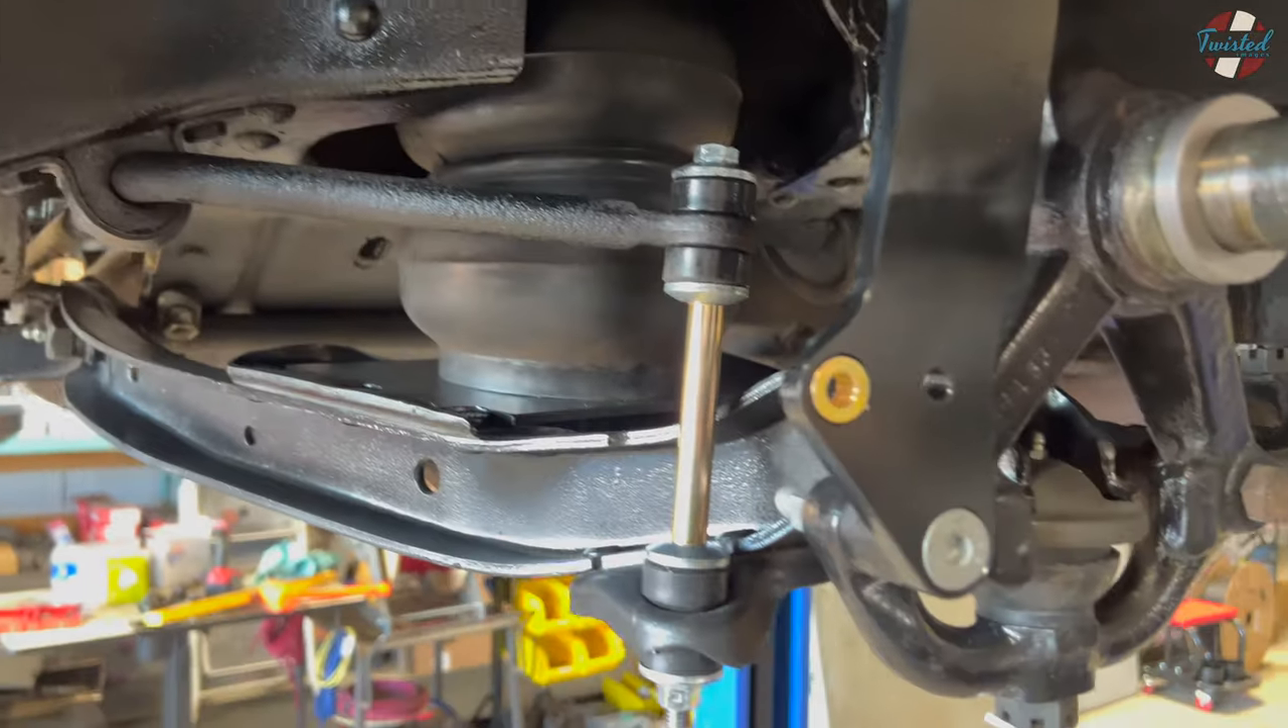Bag is fully mounted.